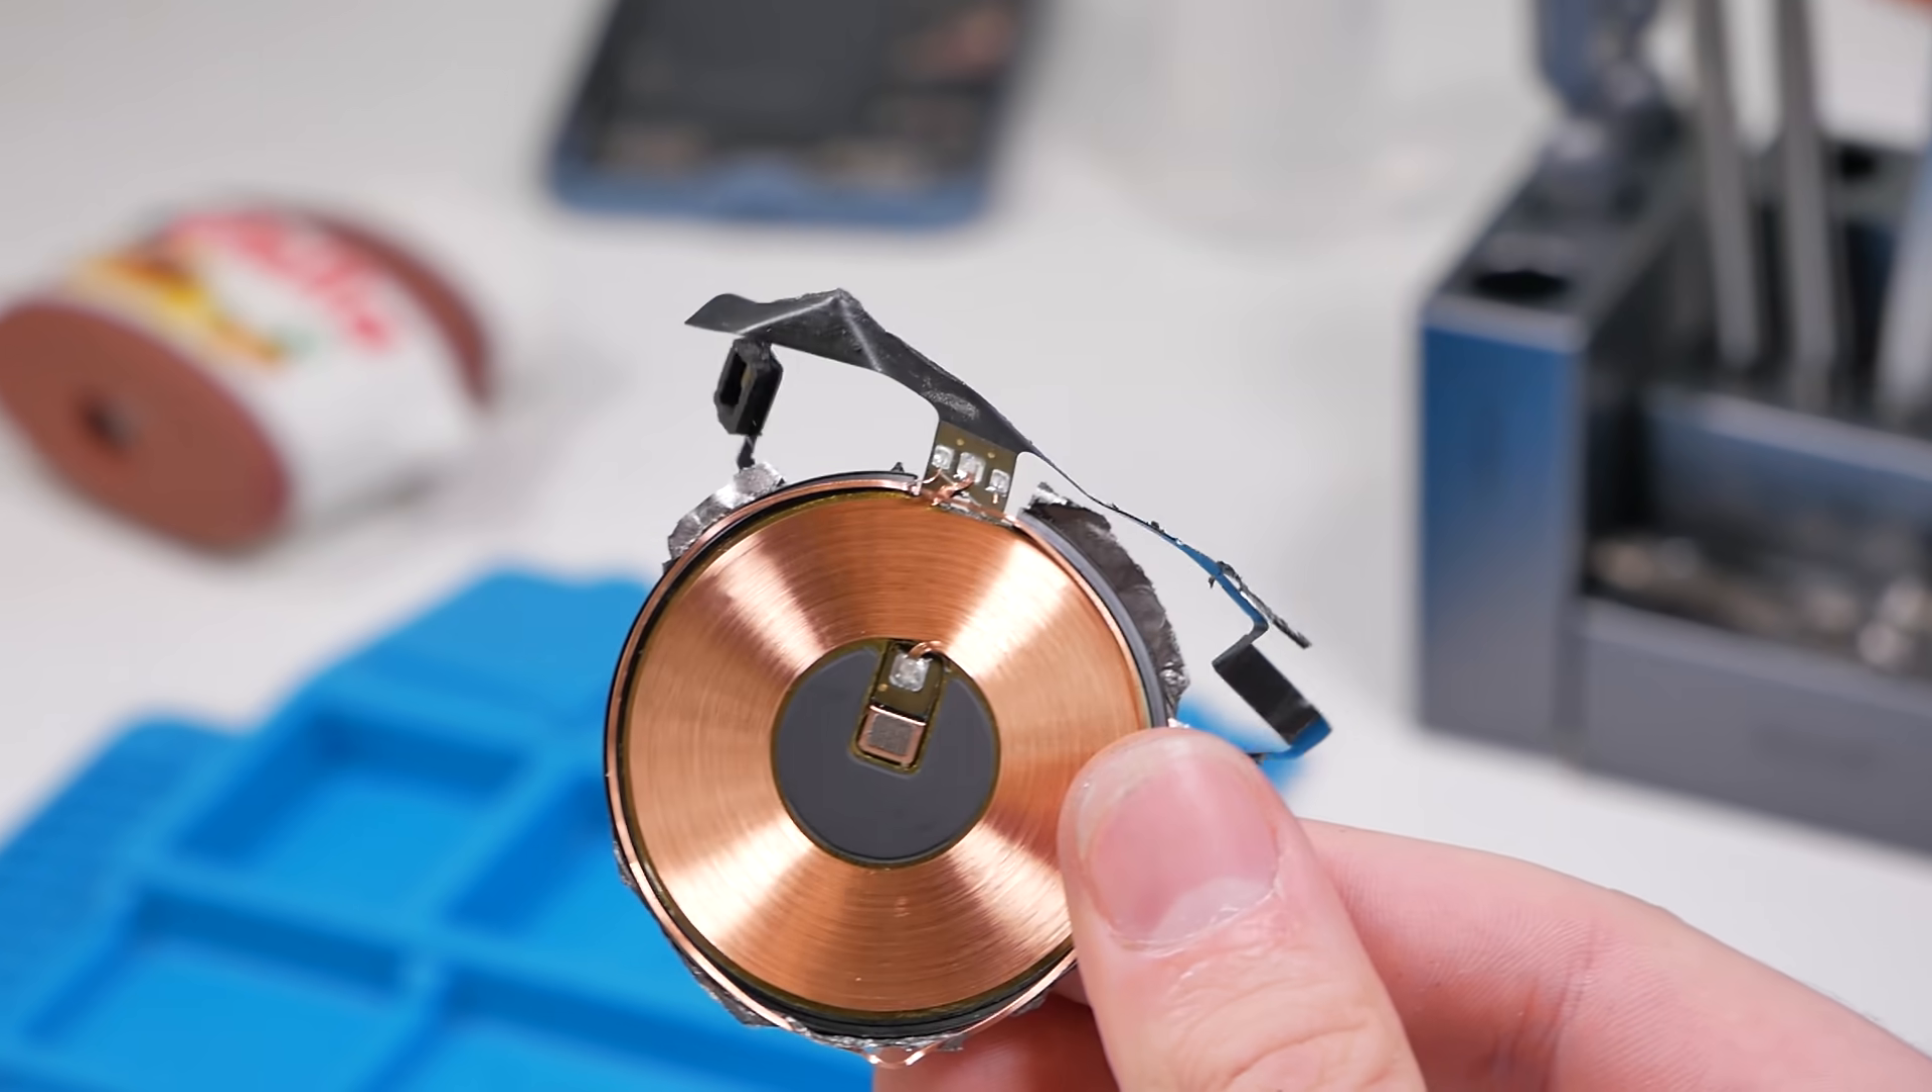Now we have the wireless charger removed.